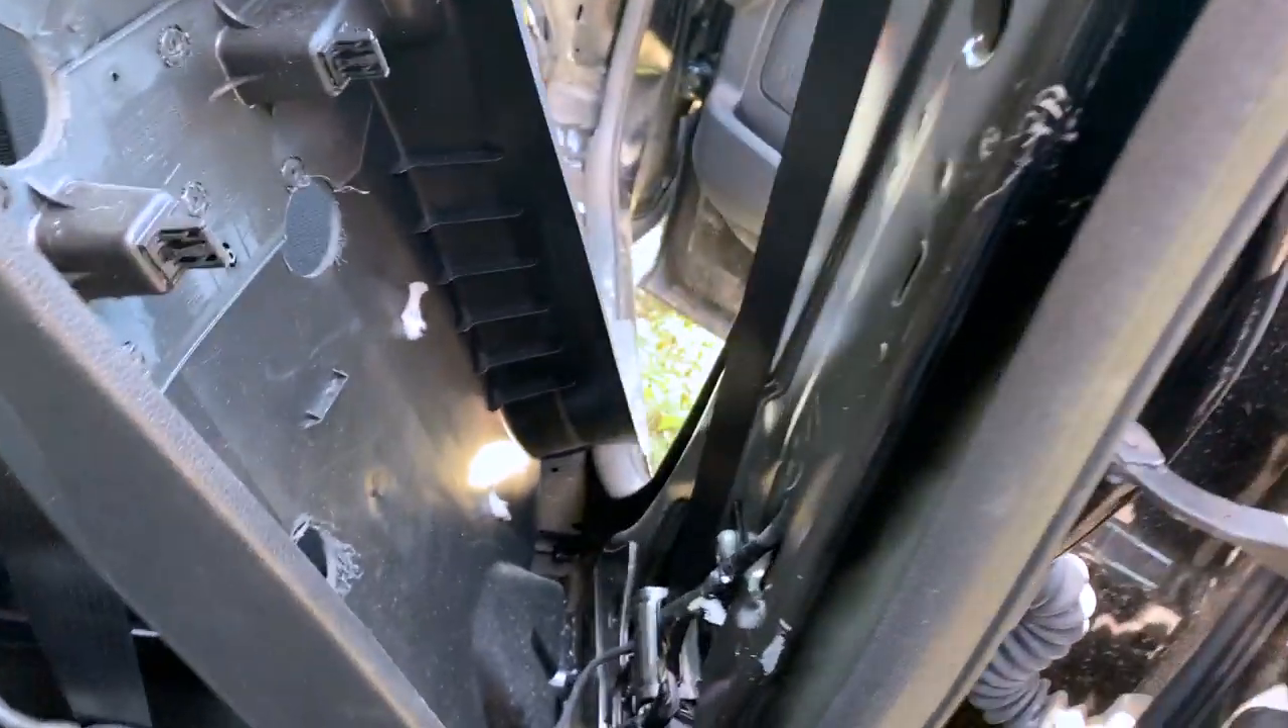This panel is already half removed so there's probably not much left to do there.